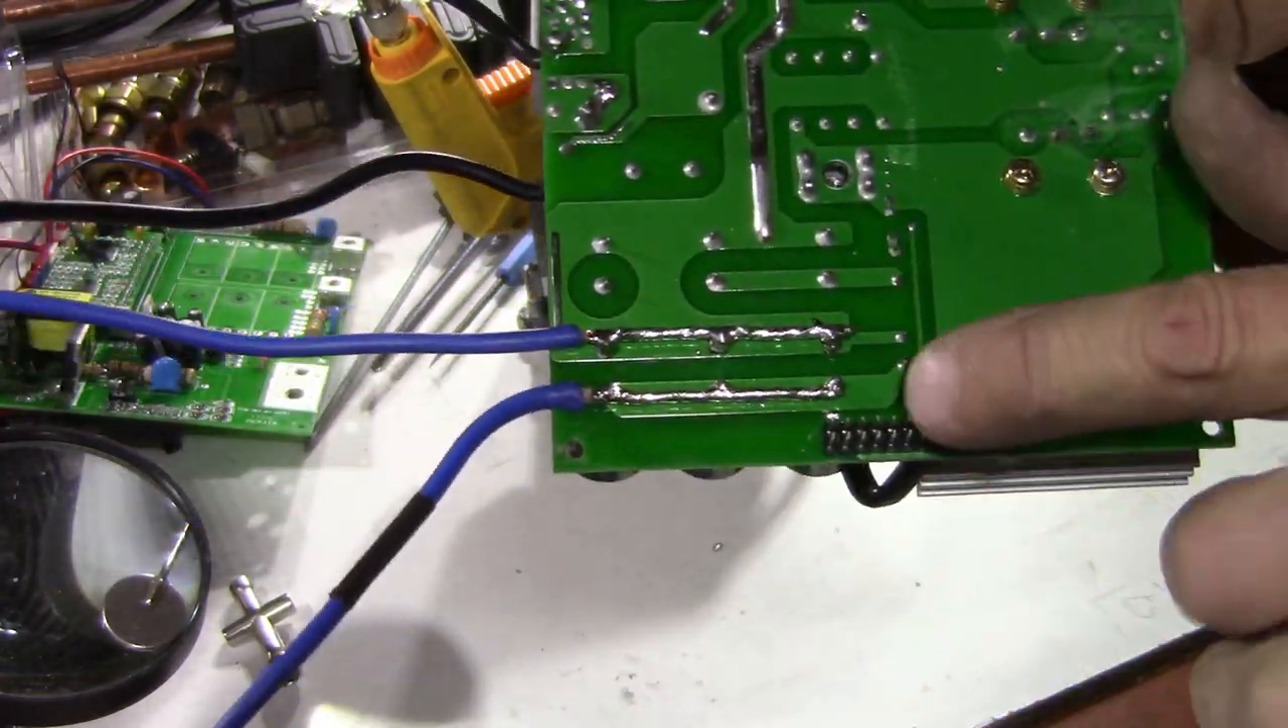Ну все запаял я тут шинки вывел плюс и минус.